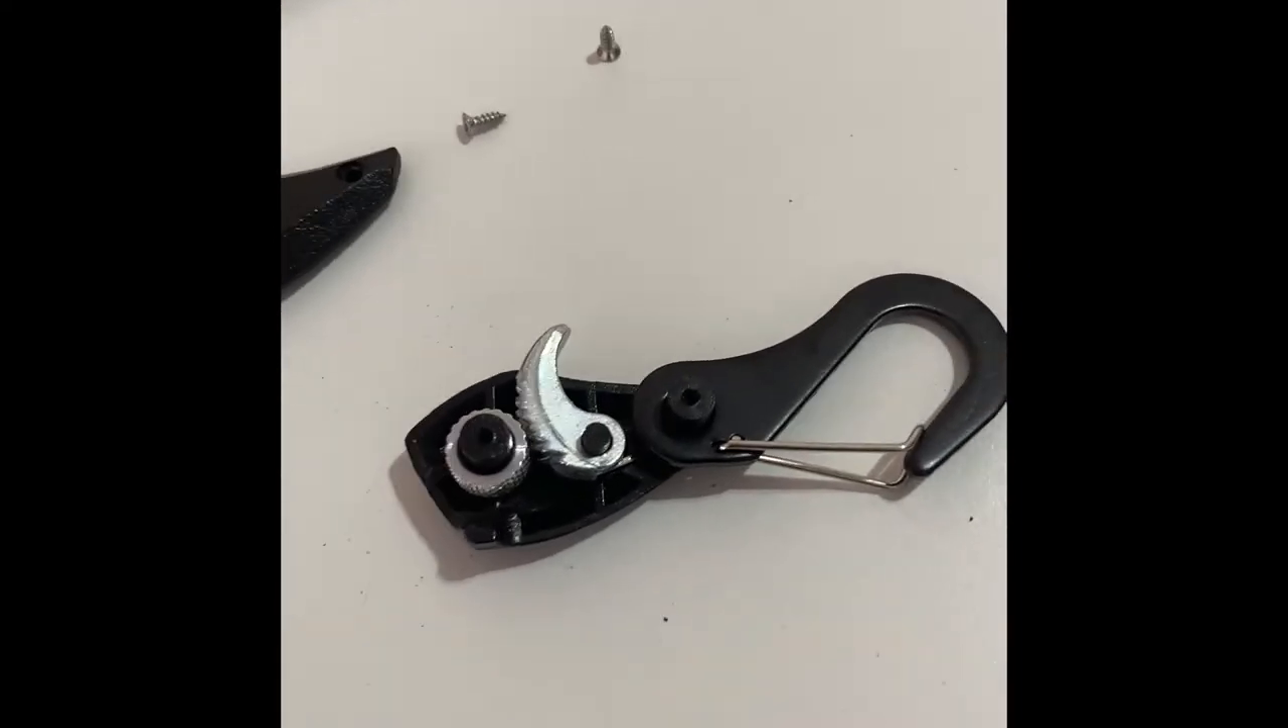Okay, this is what that tie-down looks like with the screws removed.